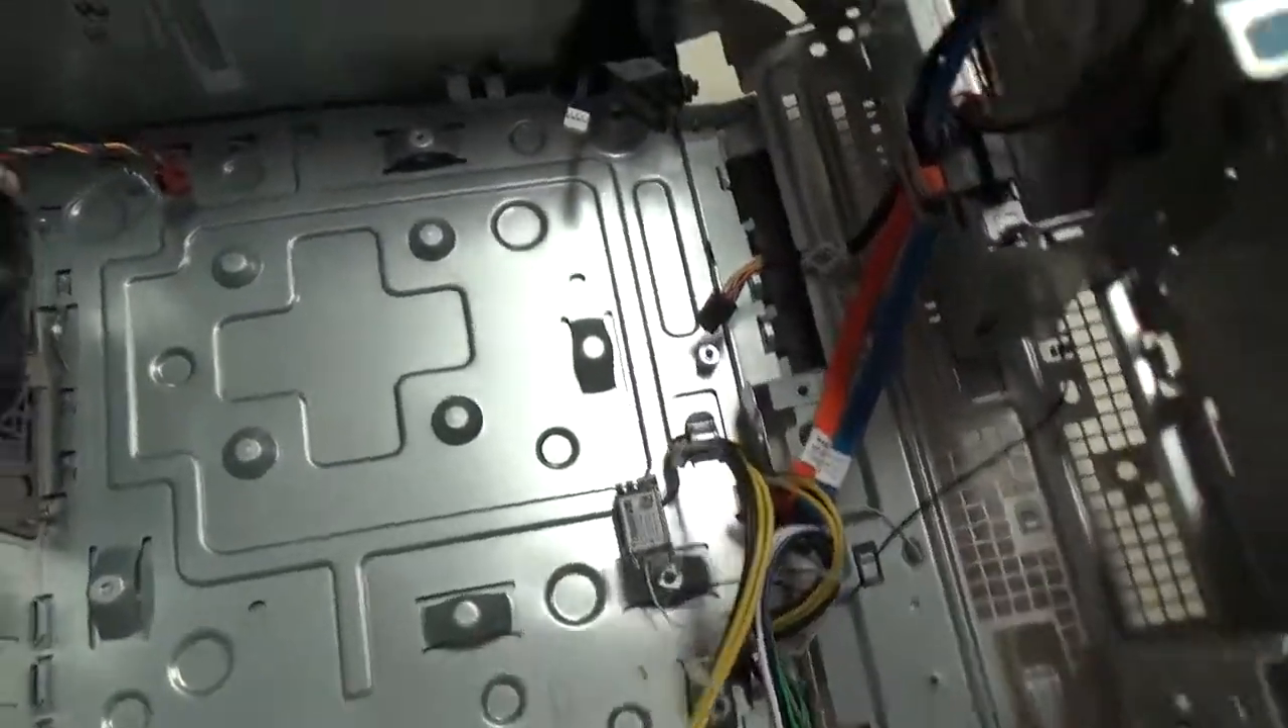All right, so I pulled out the motherboard and this is how it's going to look.